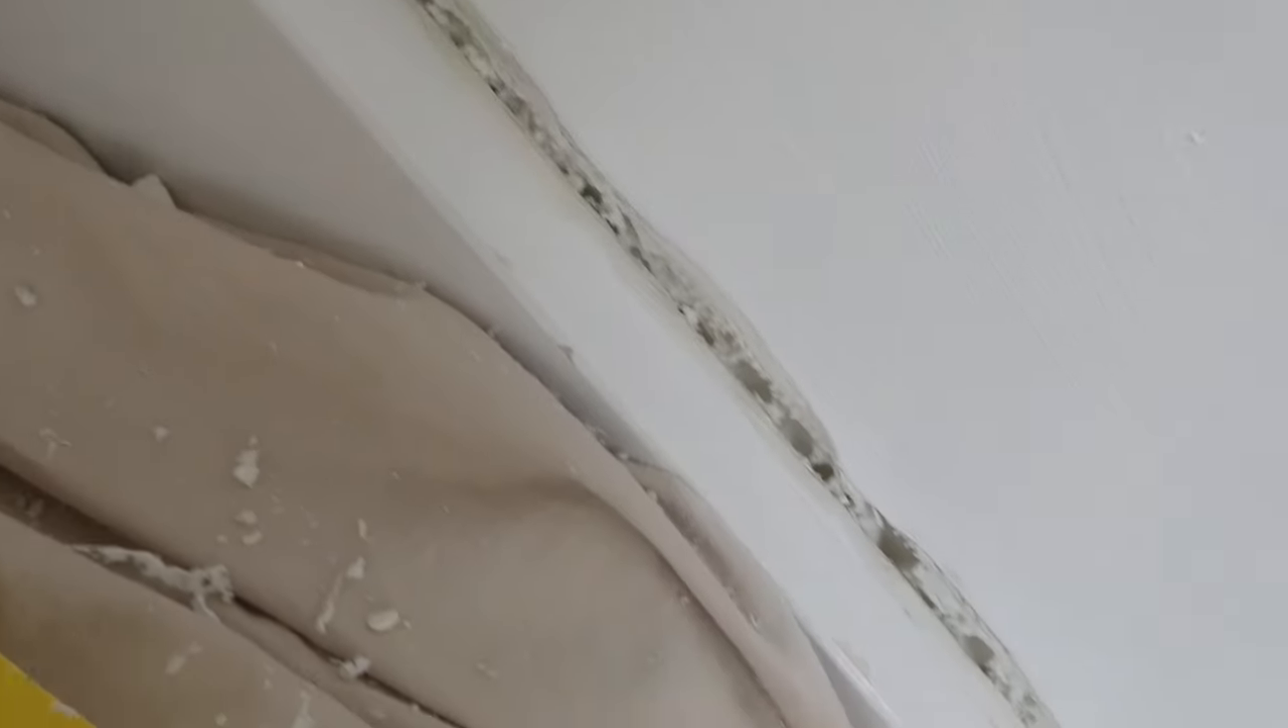So I've got all the expanding foam off now, which is really good, and as you can see it doesn't completely fill the gap, as in it's not completely flush with the wall.